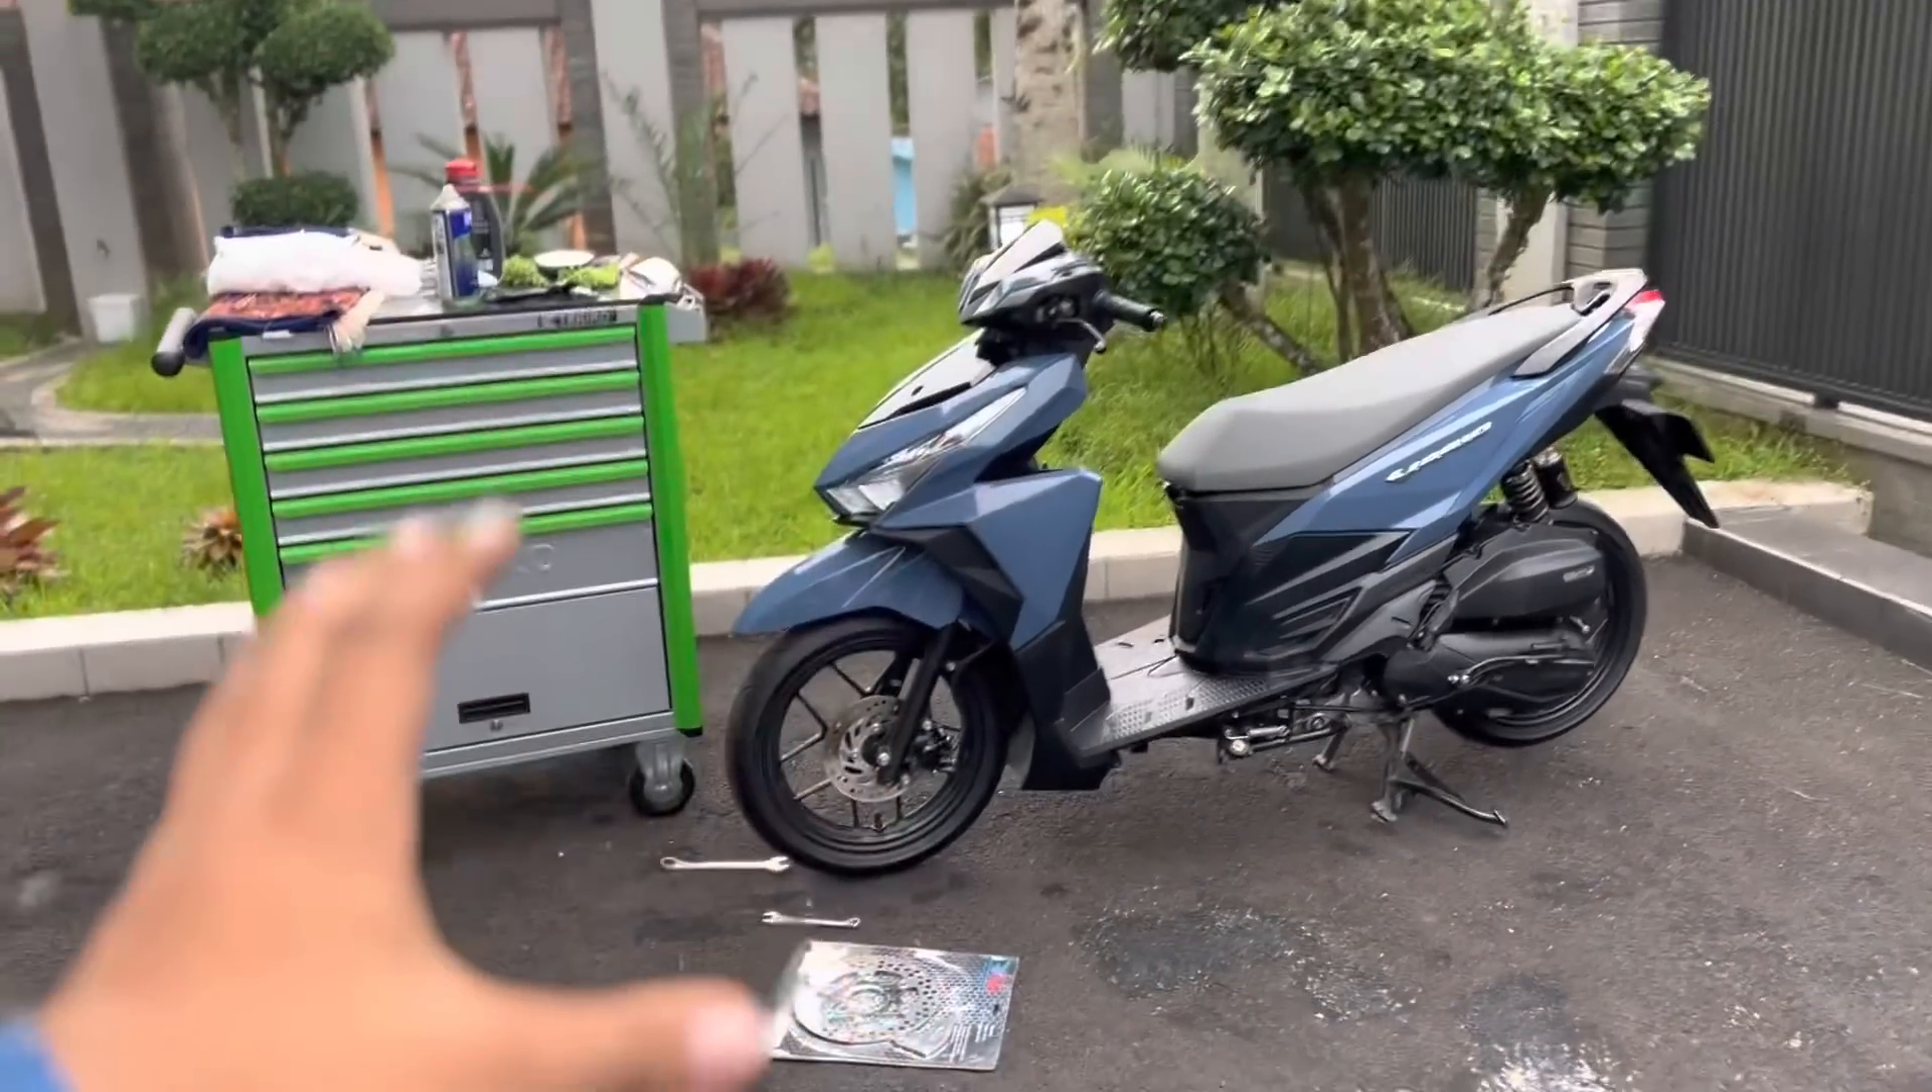Dan ini ban Sekarang udah terpasang.